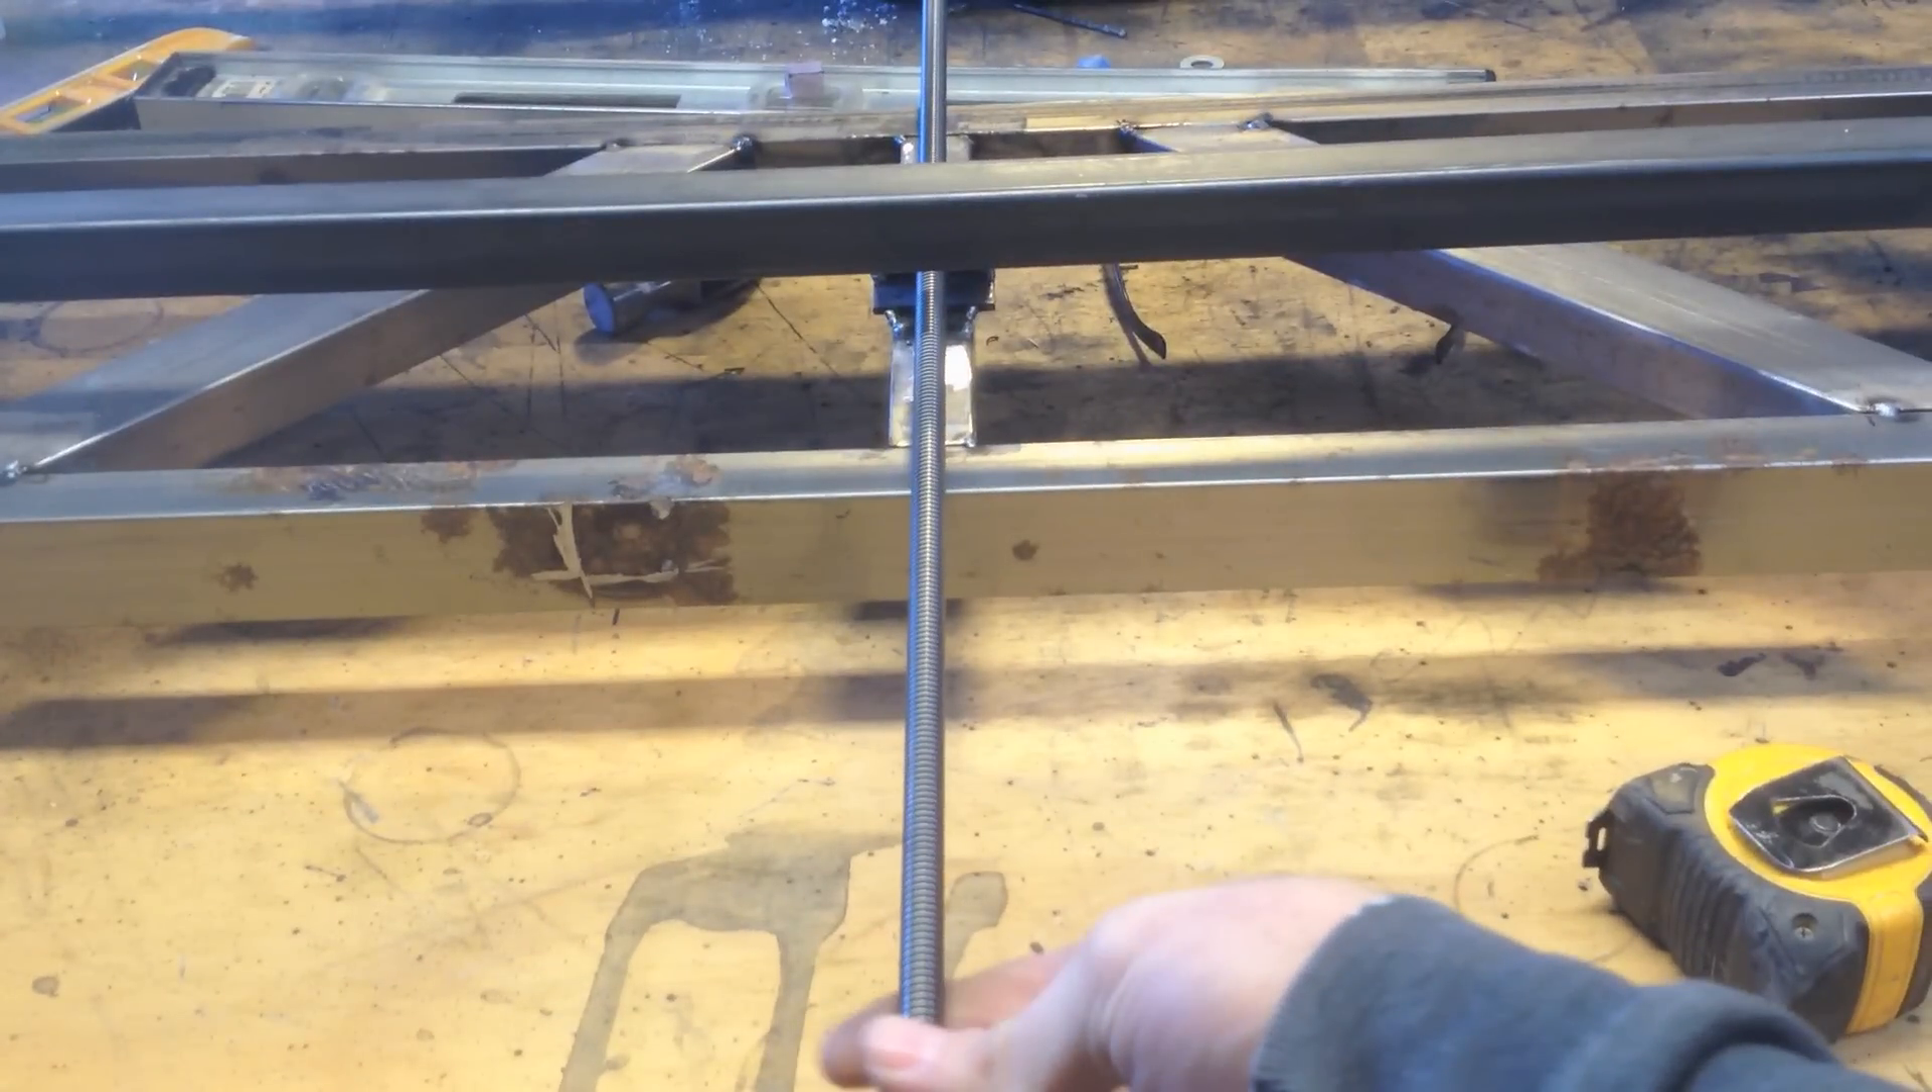Well now the lead screw is in.